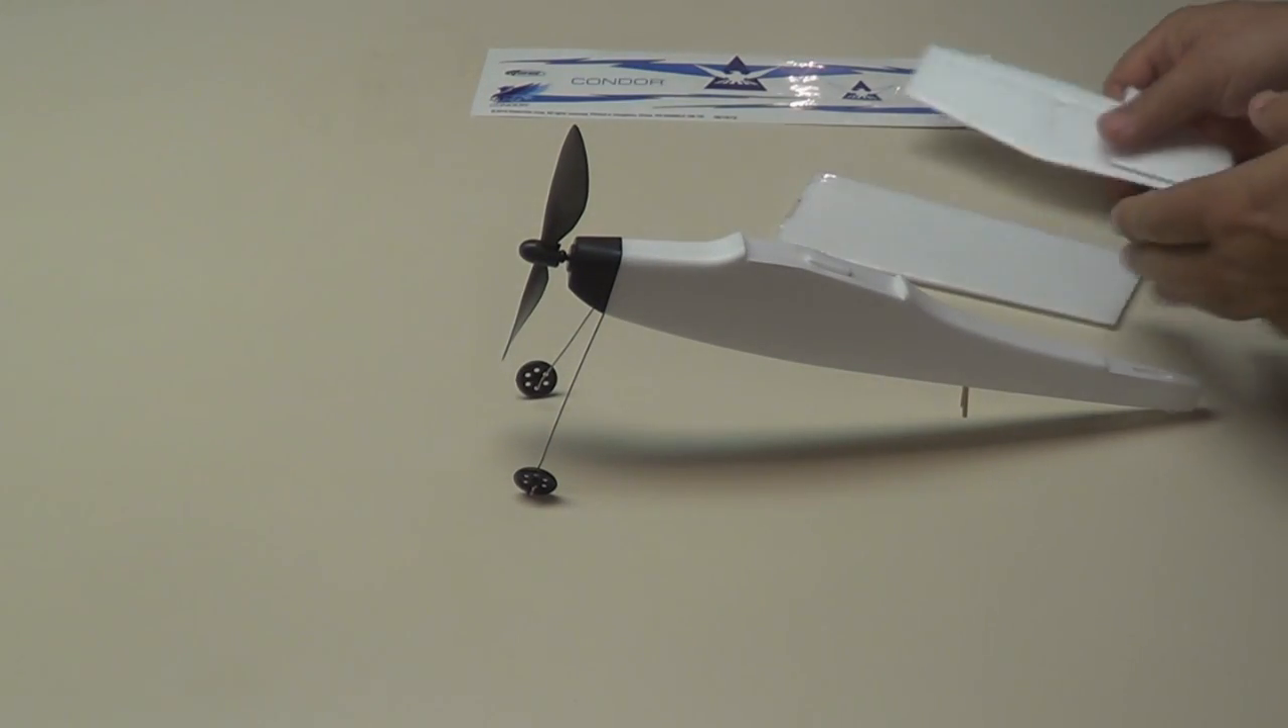Now I got the wheels on.